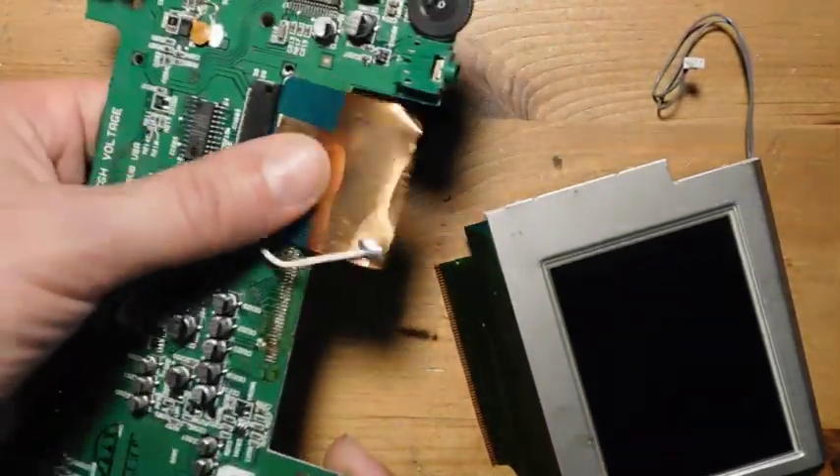Okay so there we go now the screen has been removed and we're going to go ahead and get started with the installation of the new screen.